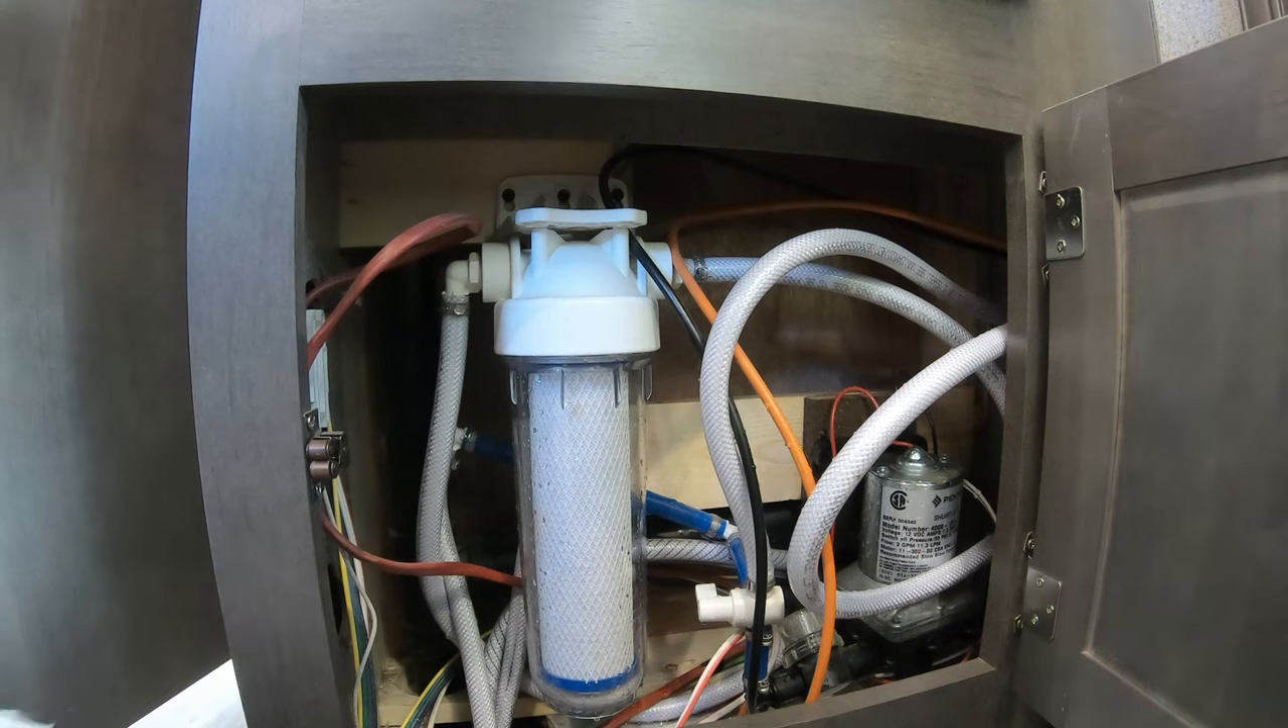We've got a nice new clean filter in.